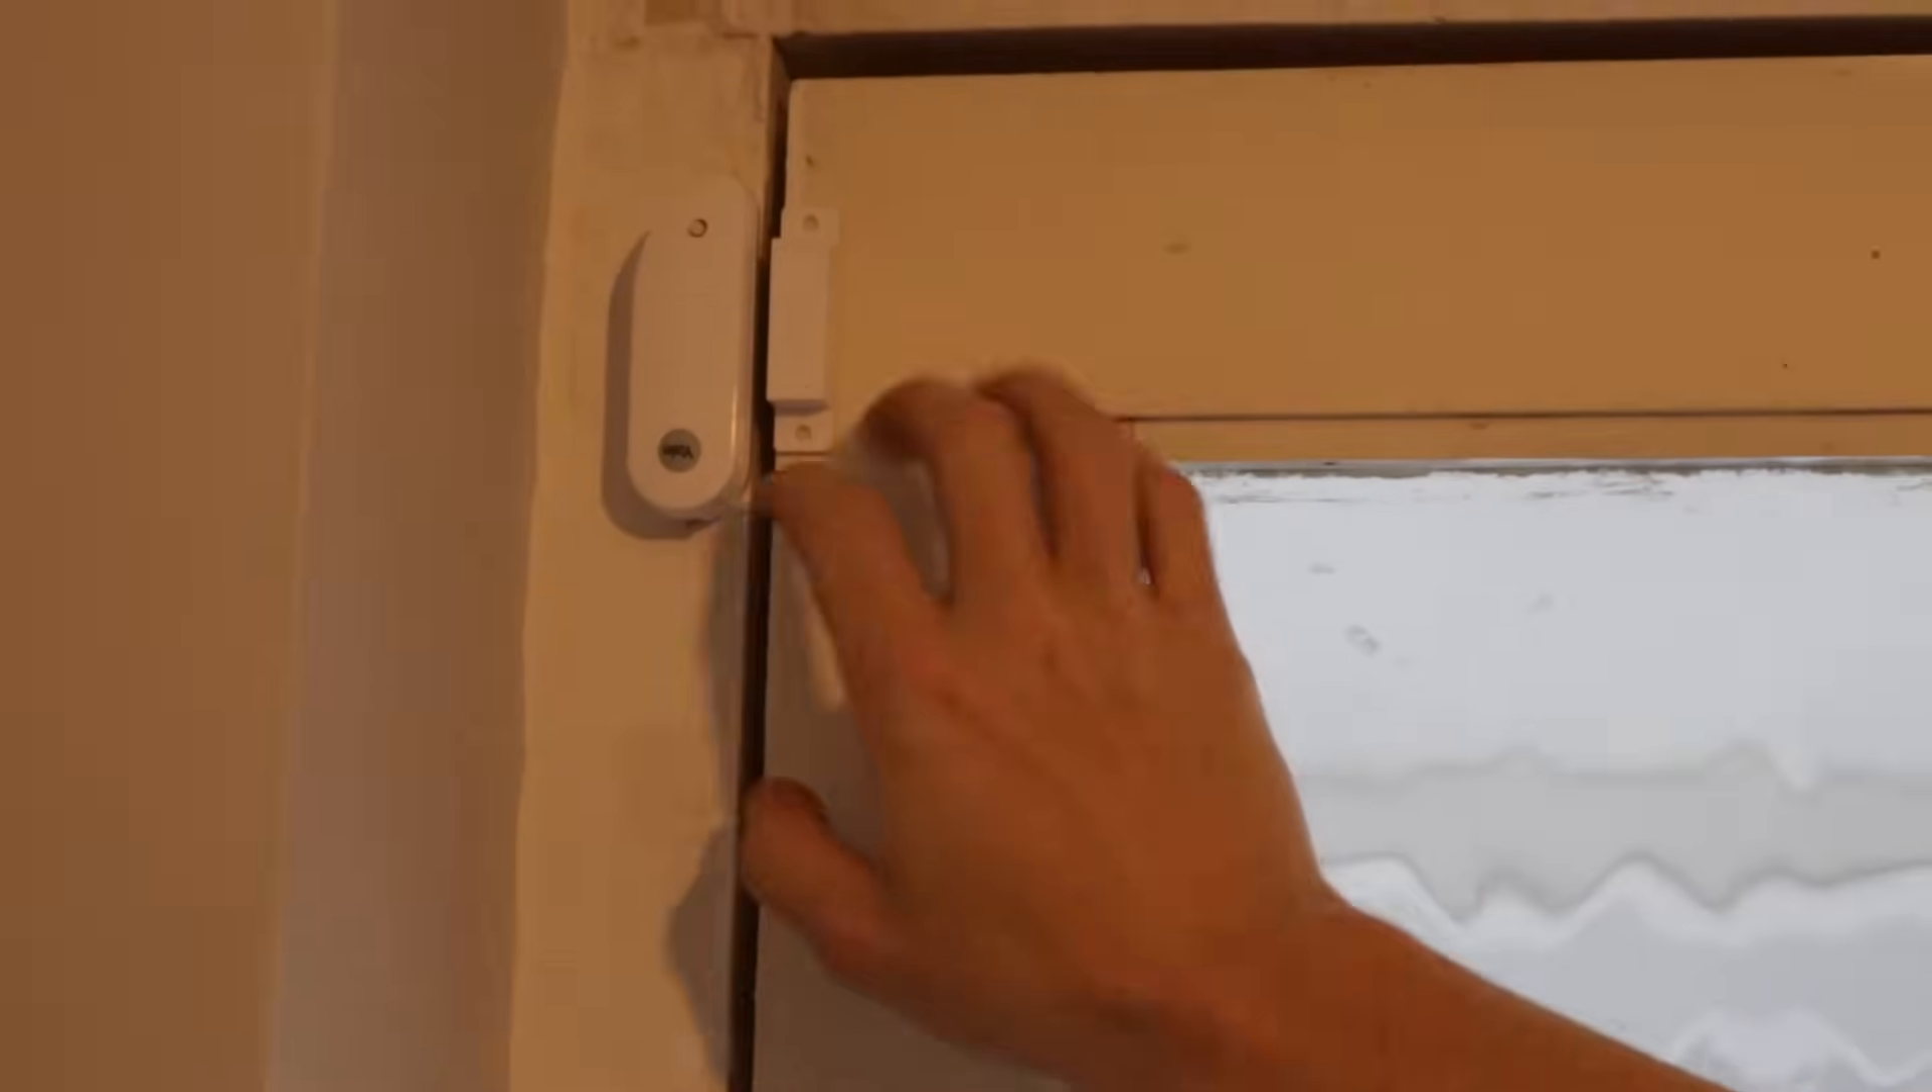As you can see the door contact is in place.